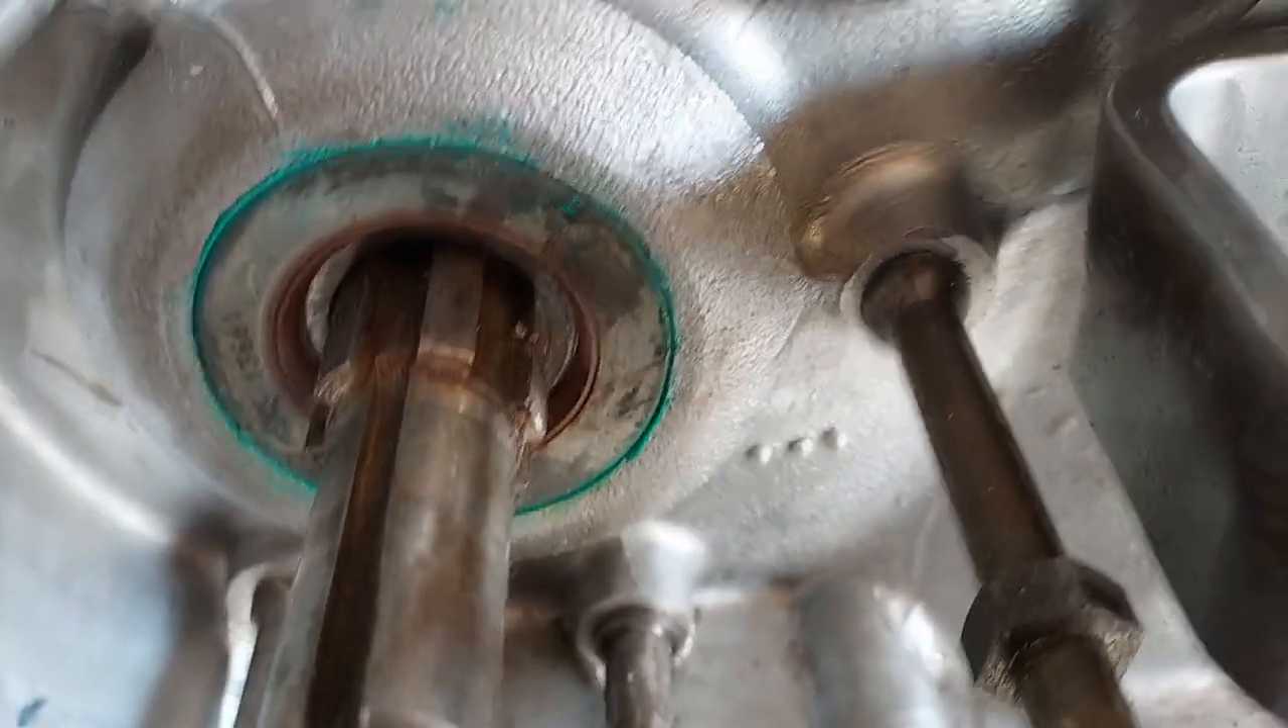There's the, the oil seal in place. Drifted it in.